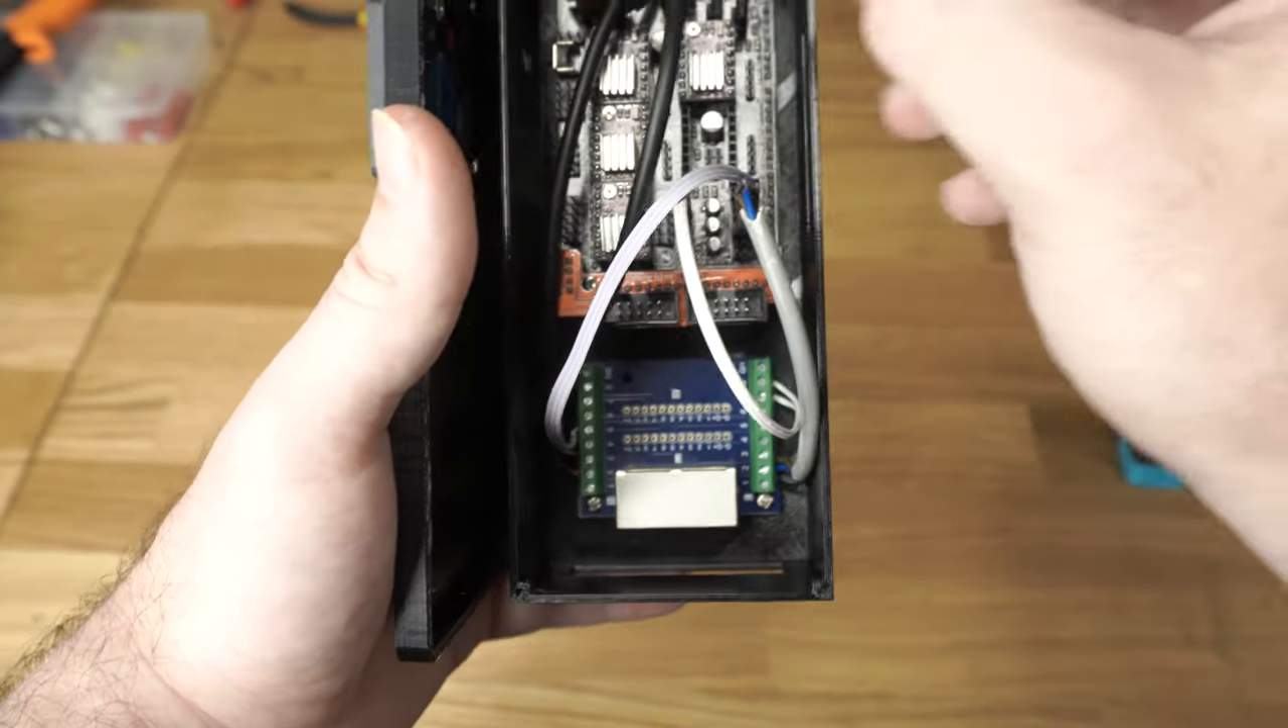Okay, so this is the wired up control board.